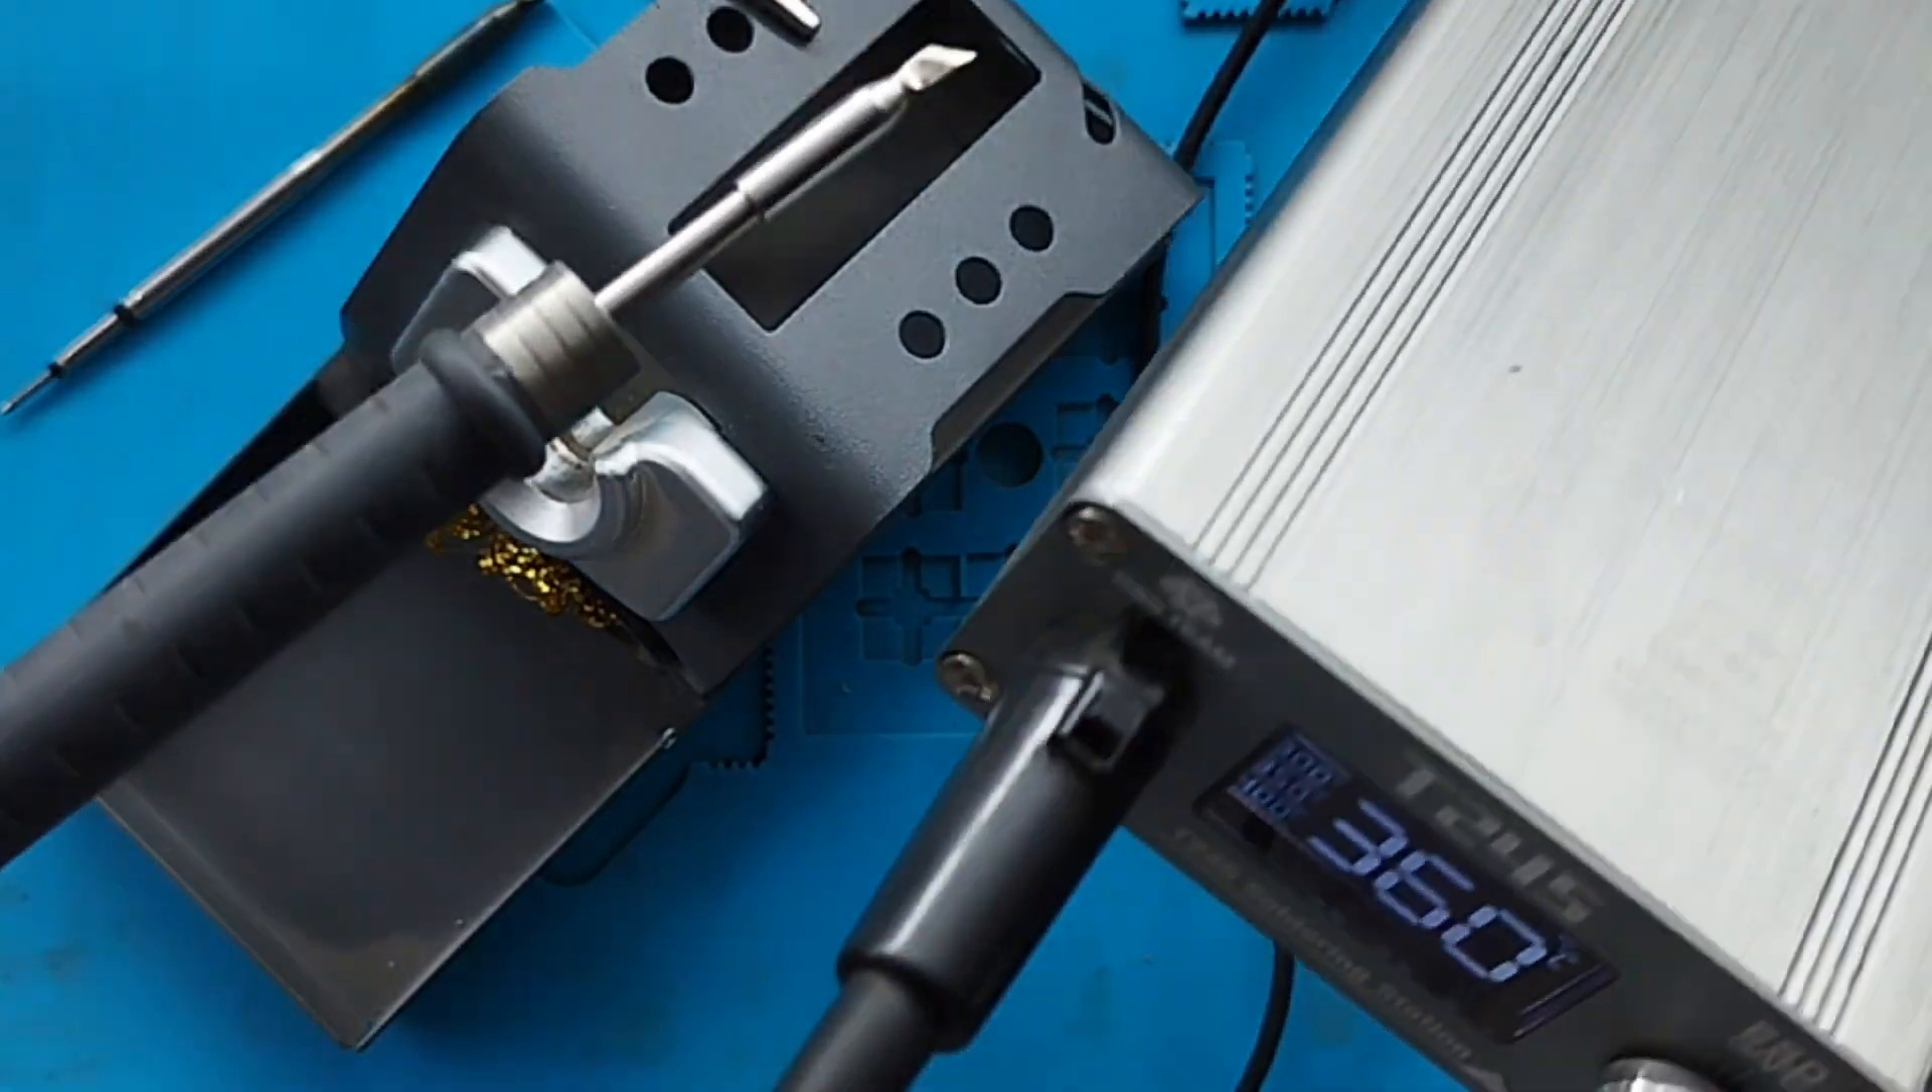देखिए हमने bit install कर दिये।